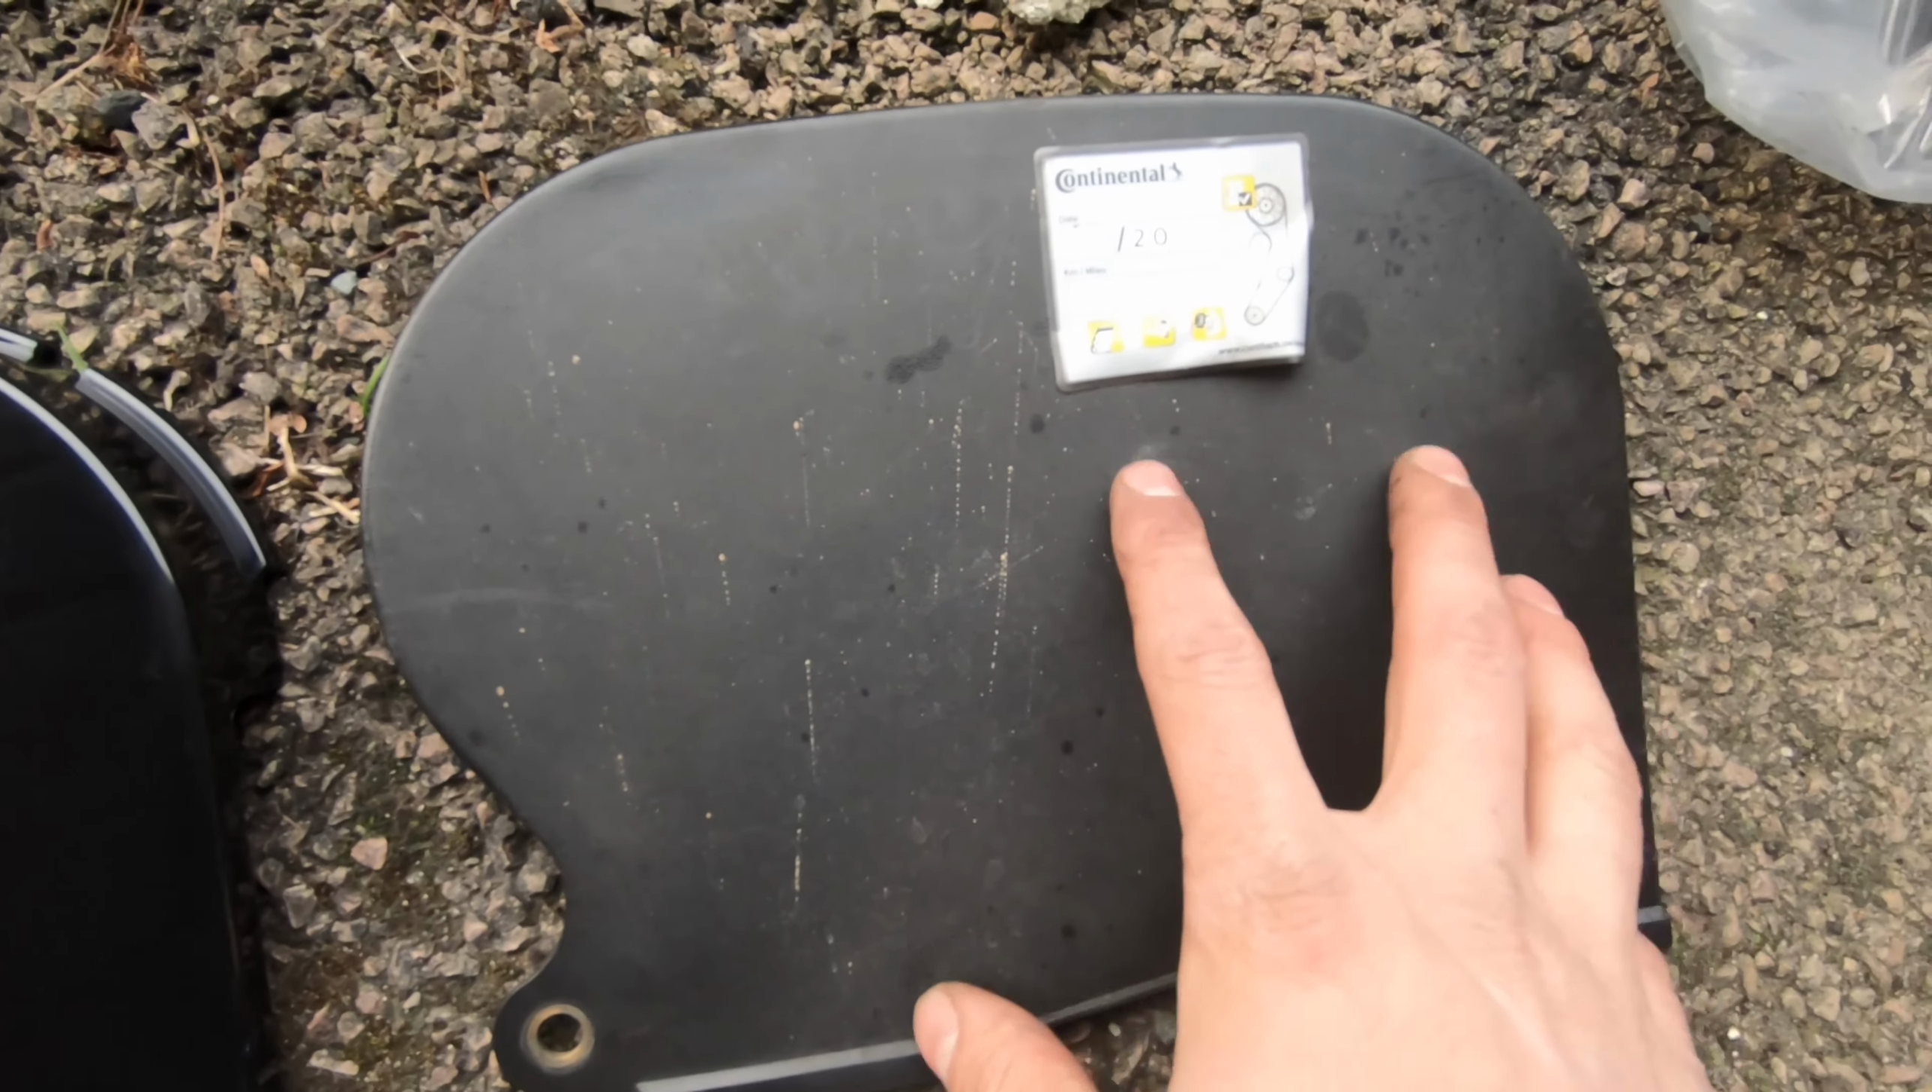Right now i've got the old cam cover off uh well cam belt top top half.